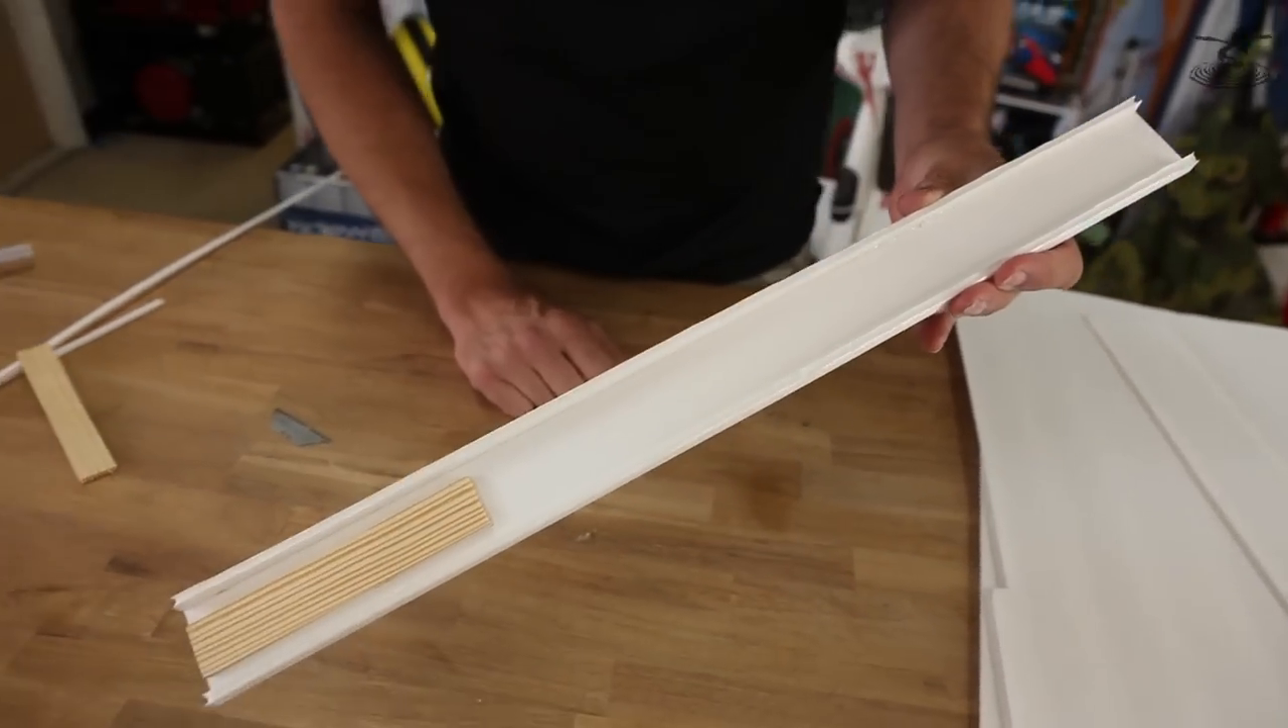And if you pull in close here you're gonna see that I got that paint stick right up to the edge of that foam board.